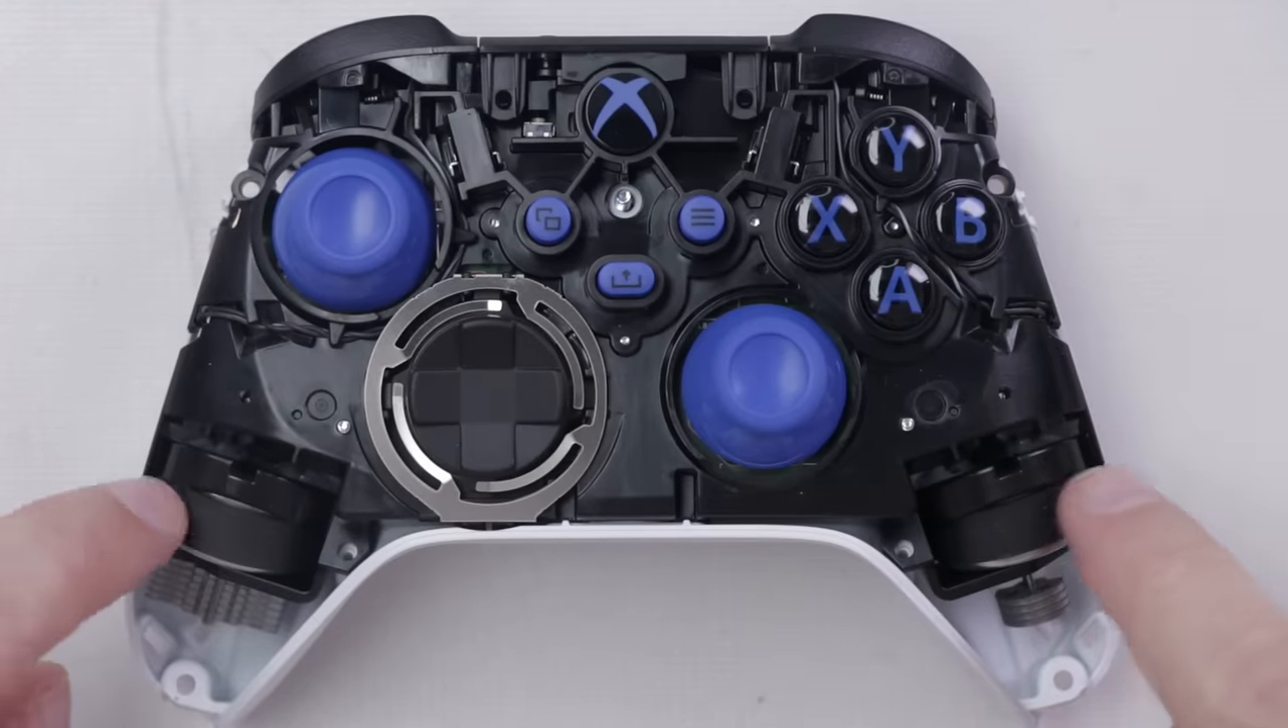Now with those screws out we can flip it over and remove the top plate and with the top plate removed we can see all of the buttons we got the rumble motors right here.